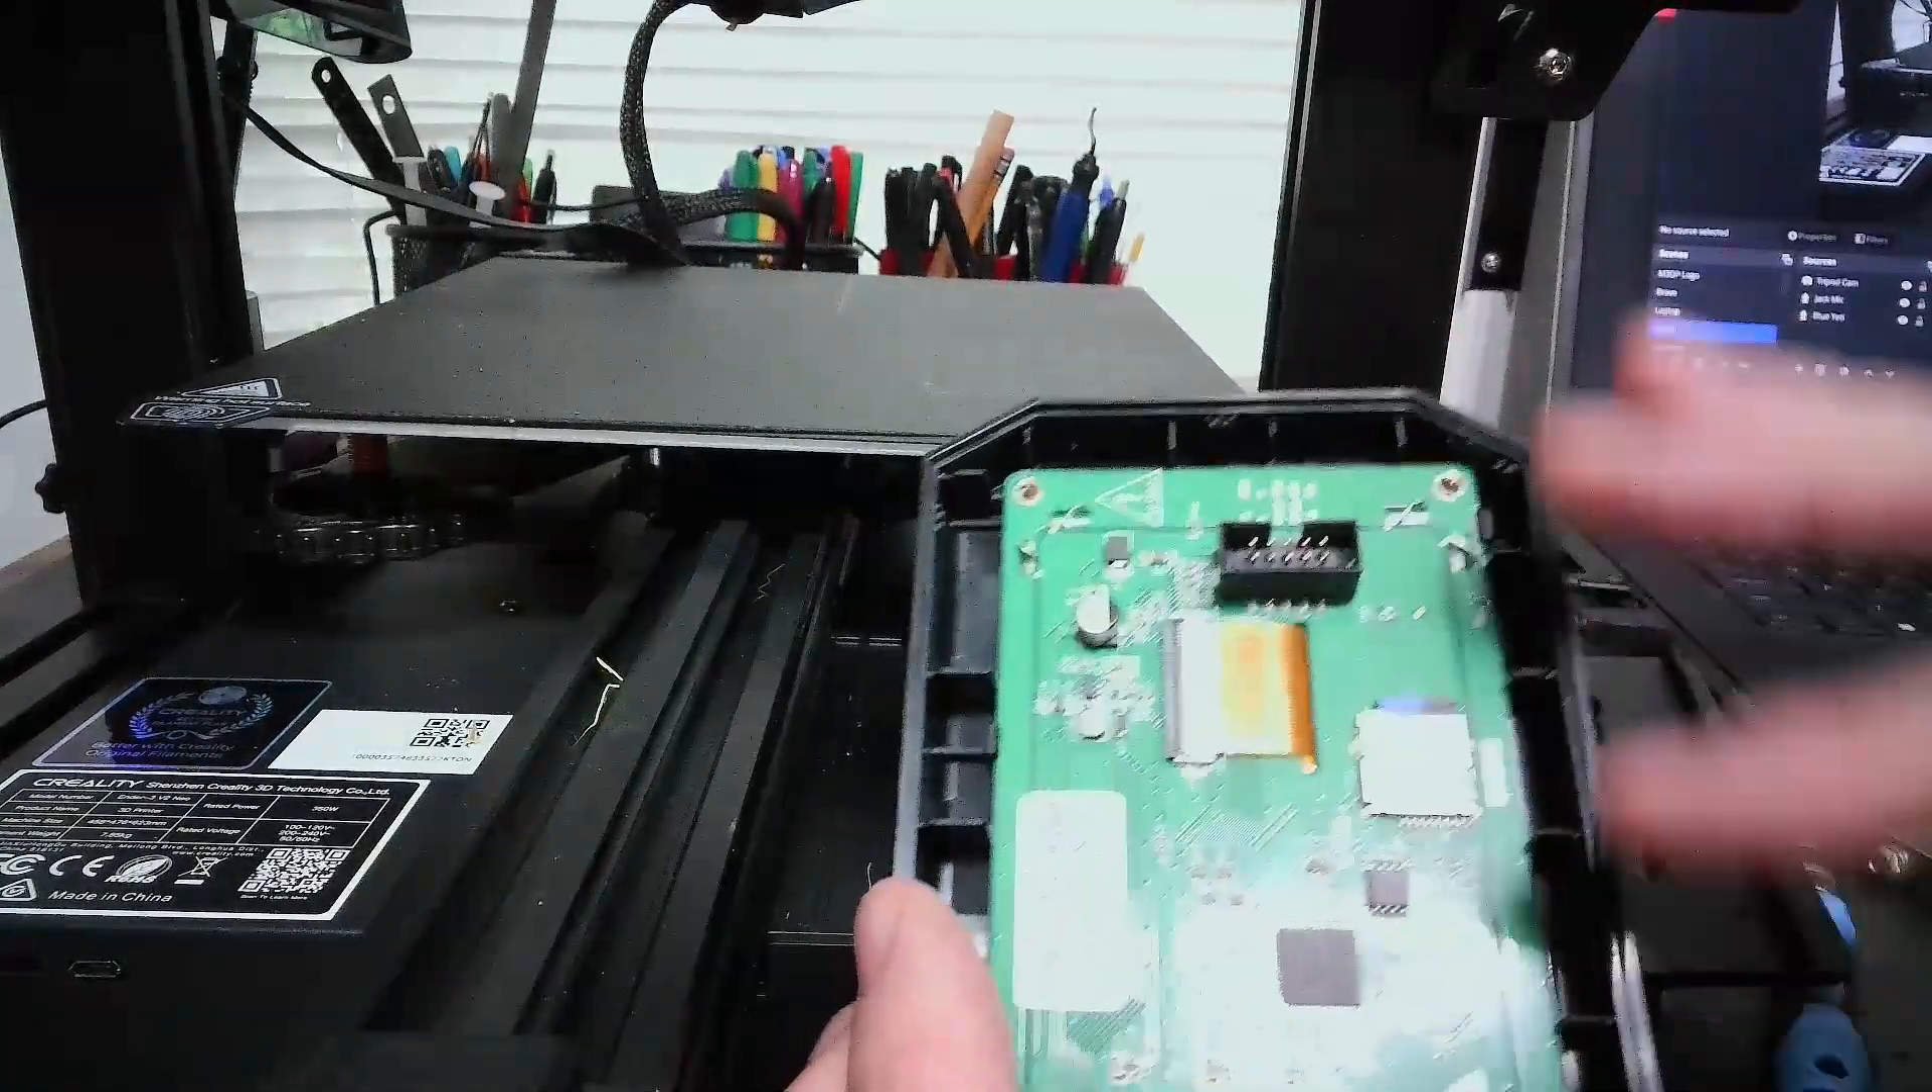I'm not going to put the back case back on yet because I want to make sure everything flashes correctly.